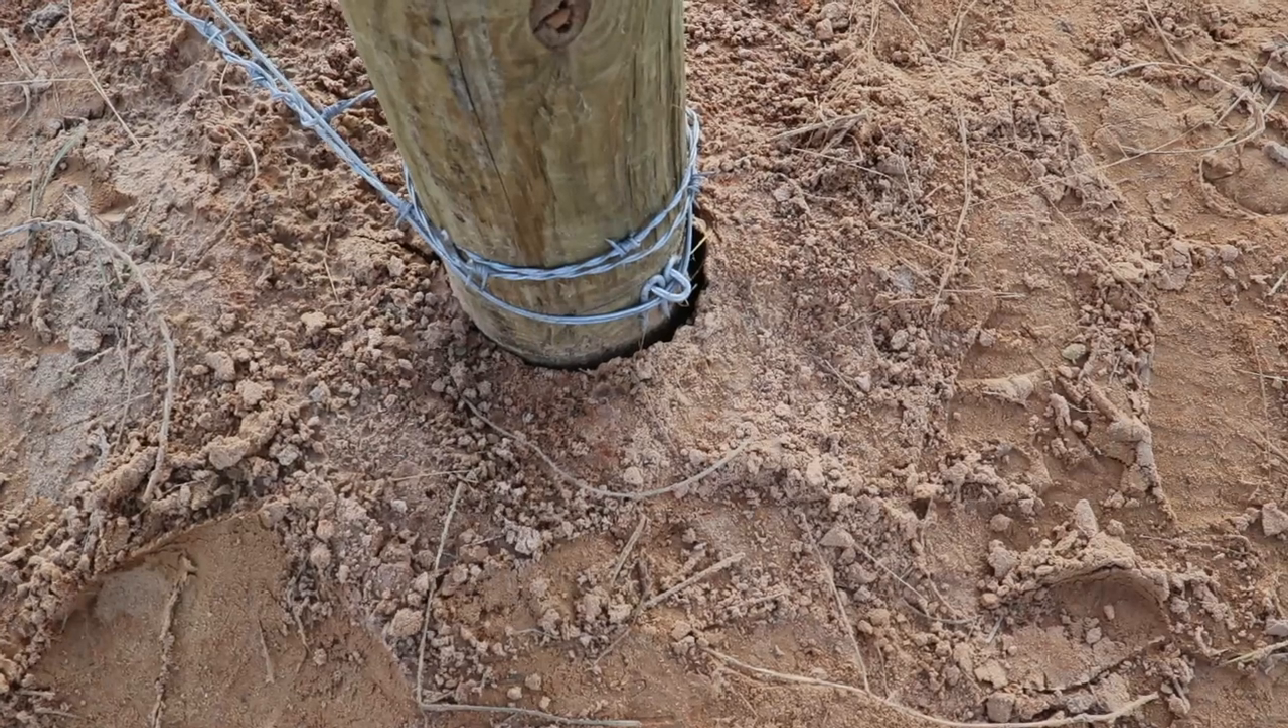Now, you can see the gap that formed as we tensioned it.